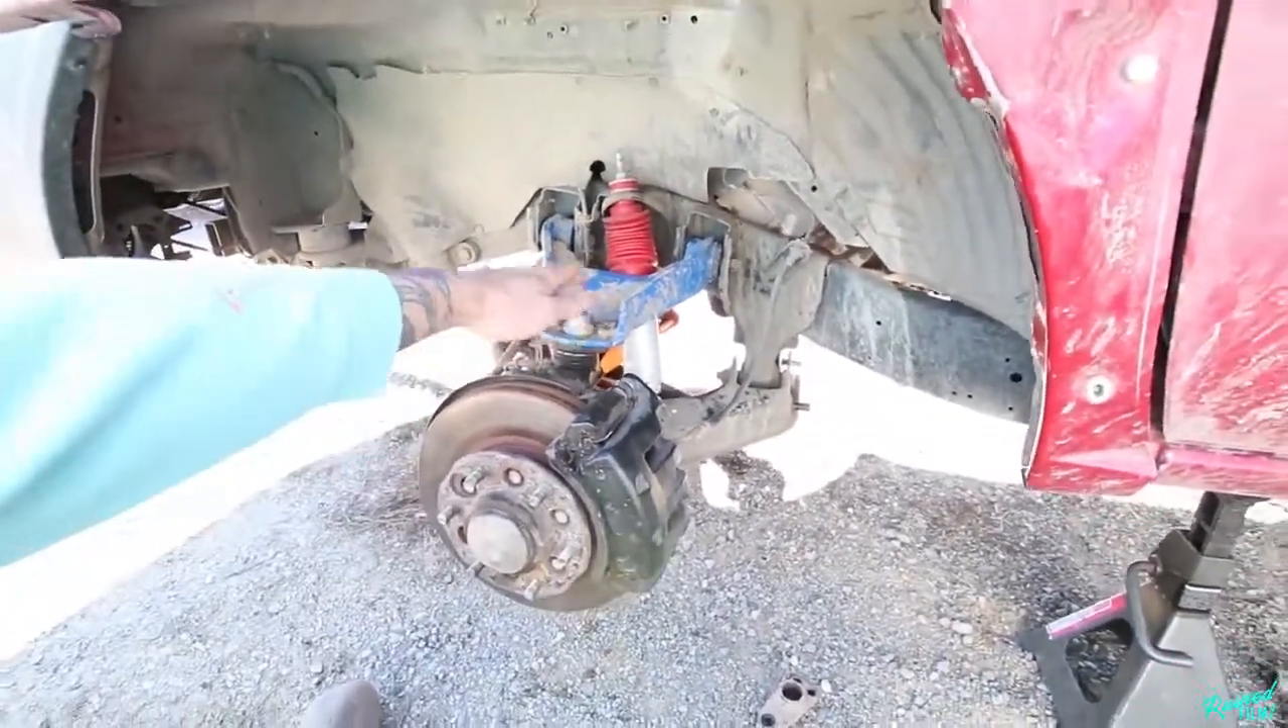Like I said yesterday, as you guys can see, yesterday we got our Cal Mini upper control arms put in.